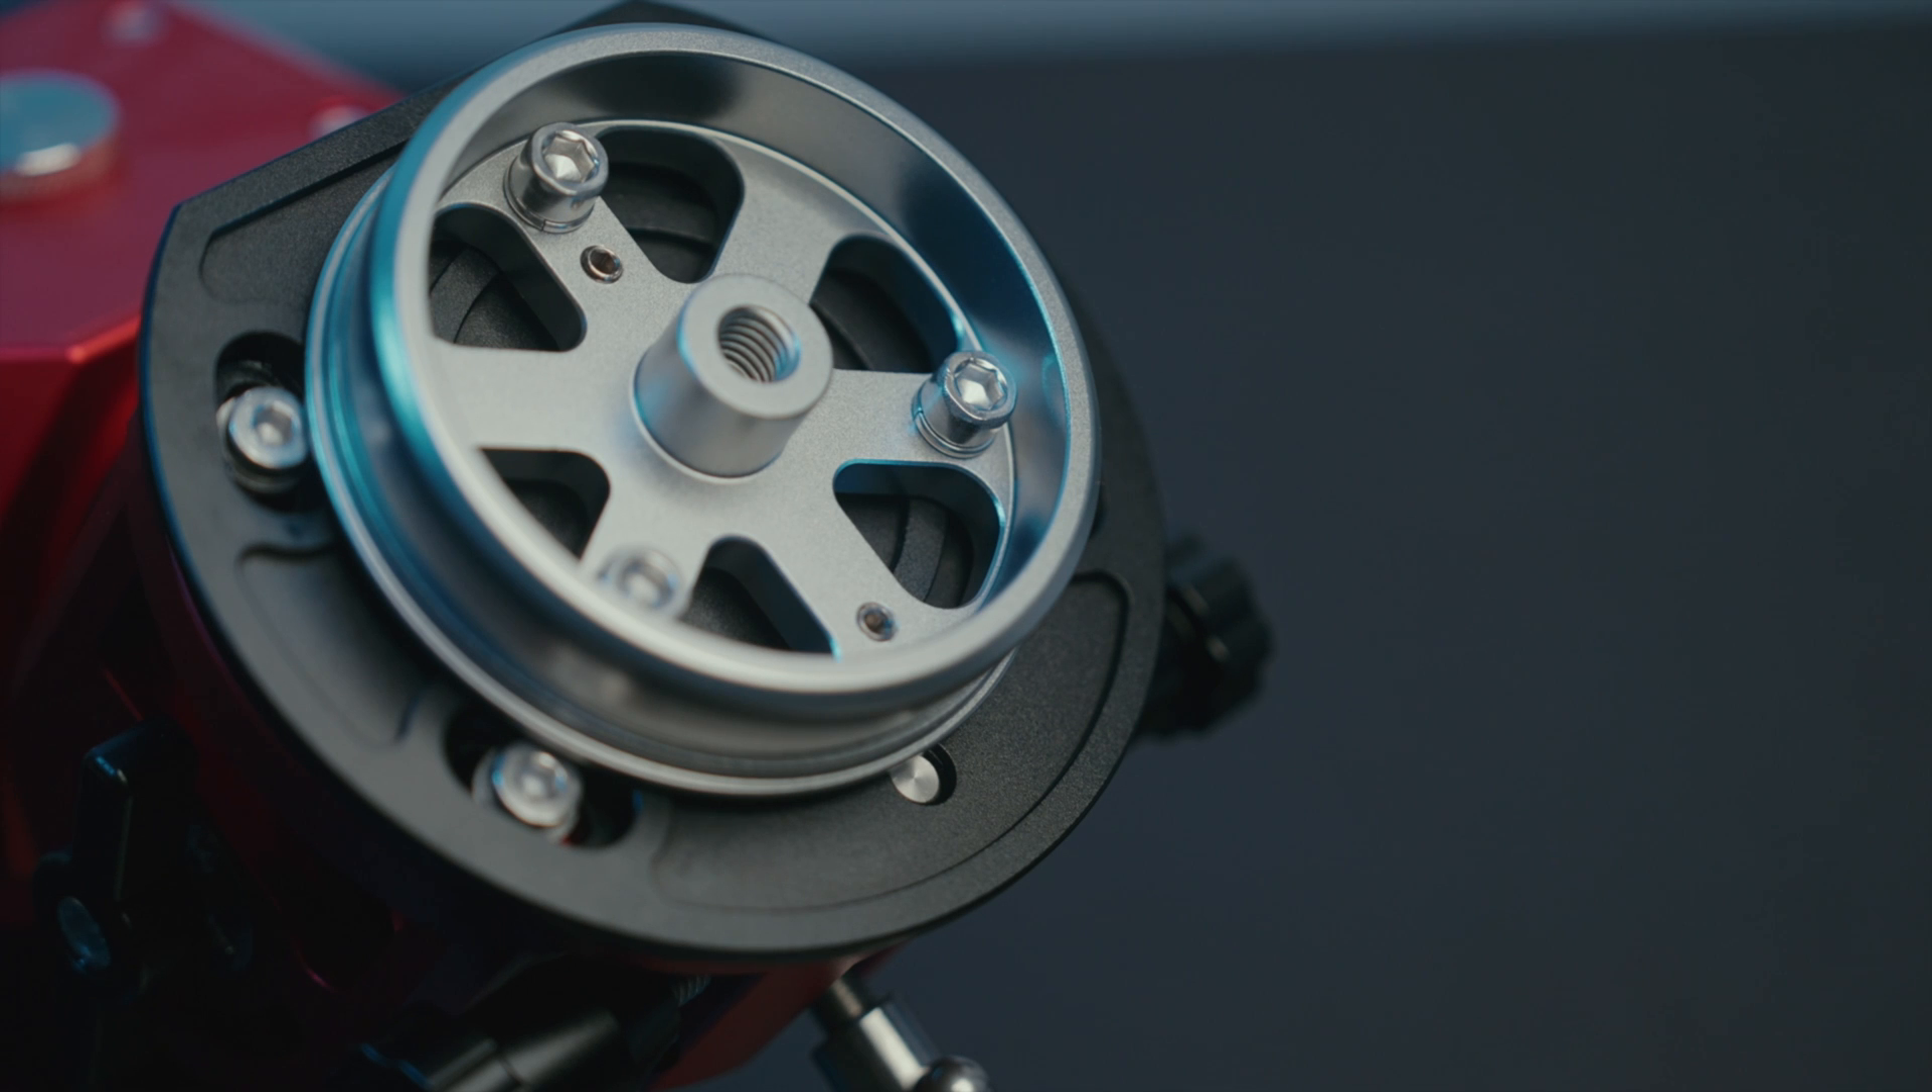Here is the TC40 plate mounted up and ready to go.